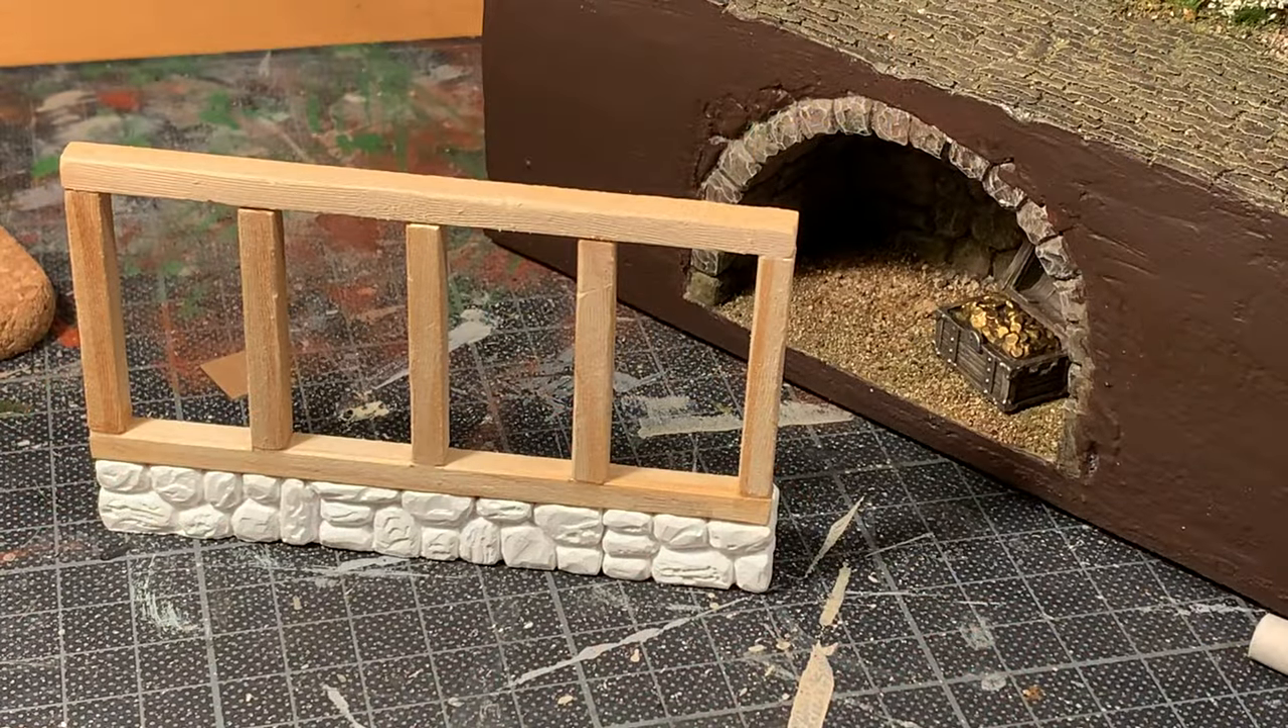Now the basic framework for the lower level is complete, like this.